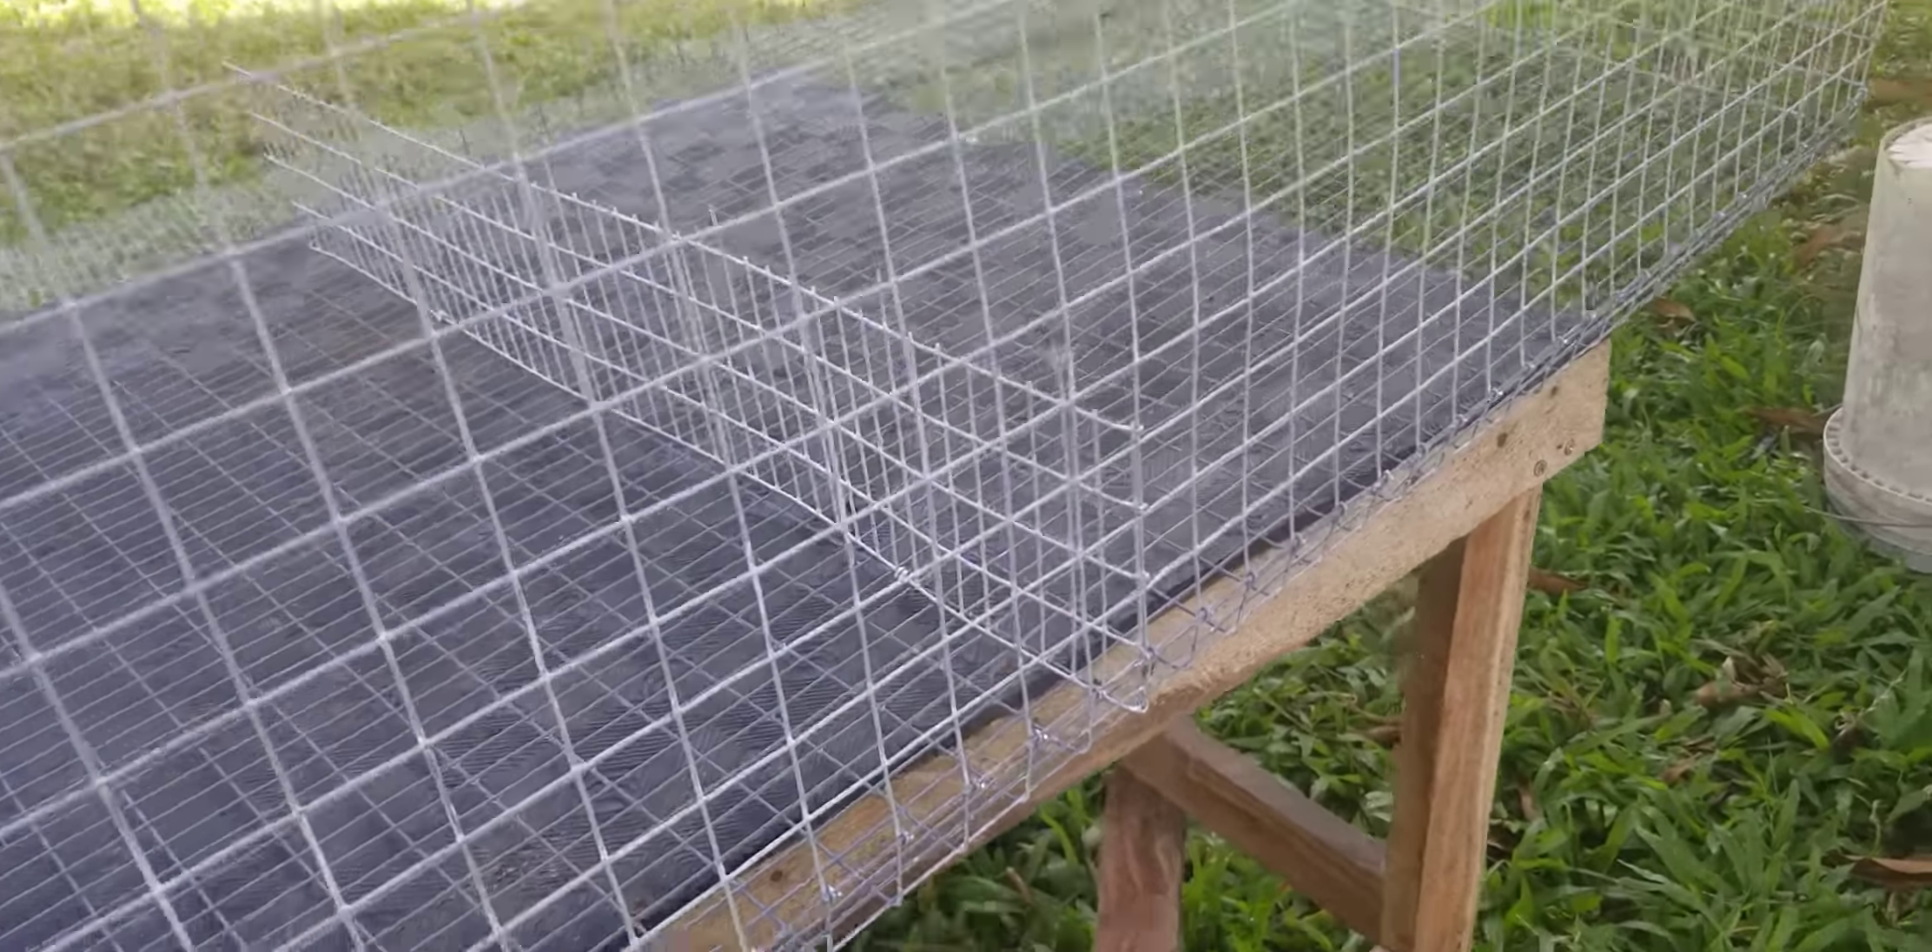So ayan na po nakakabit na yung pang partition natin.